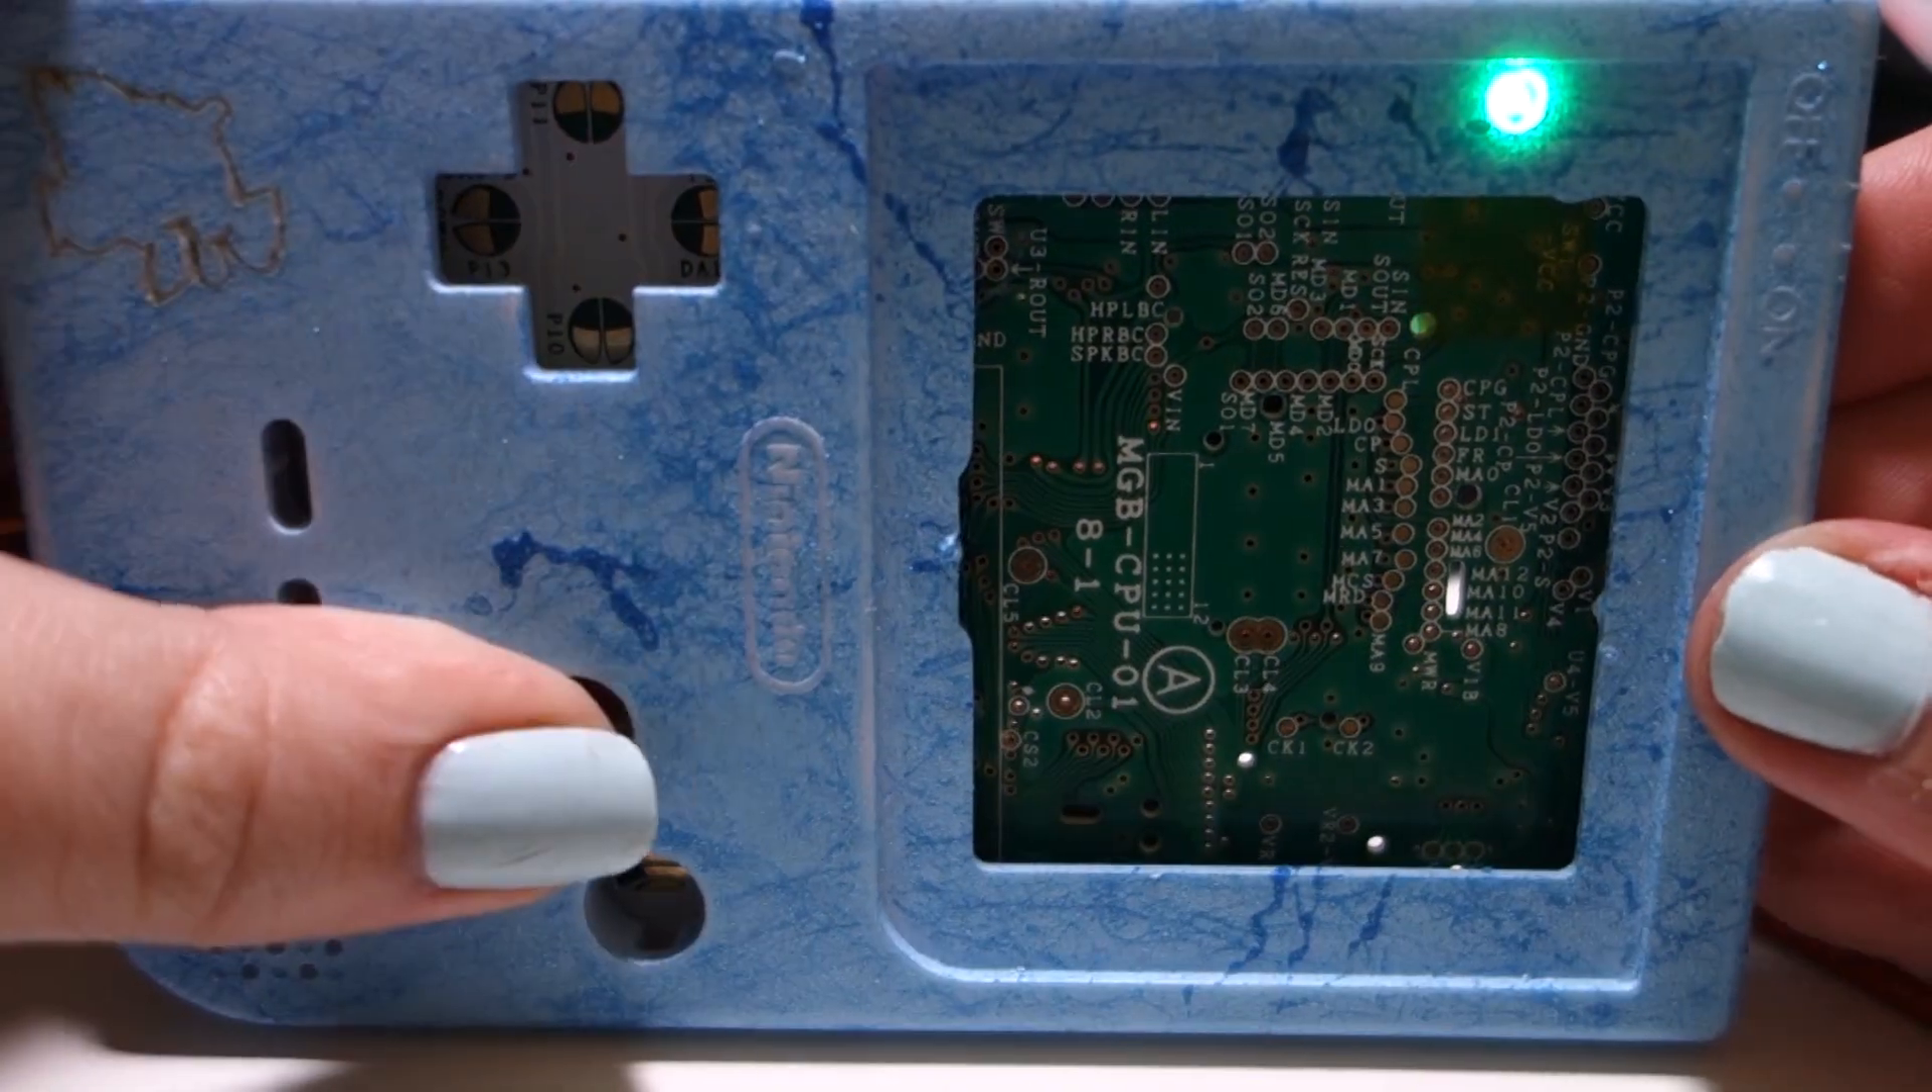As you can see you just thread the LED through the hole and just test it. Power on. And there we have our power LED.